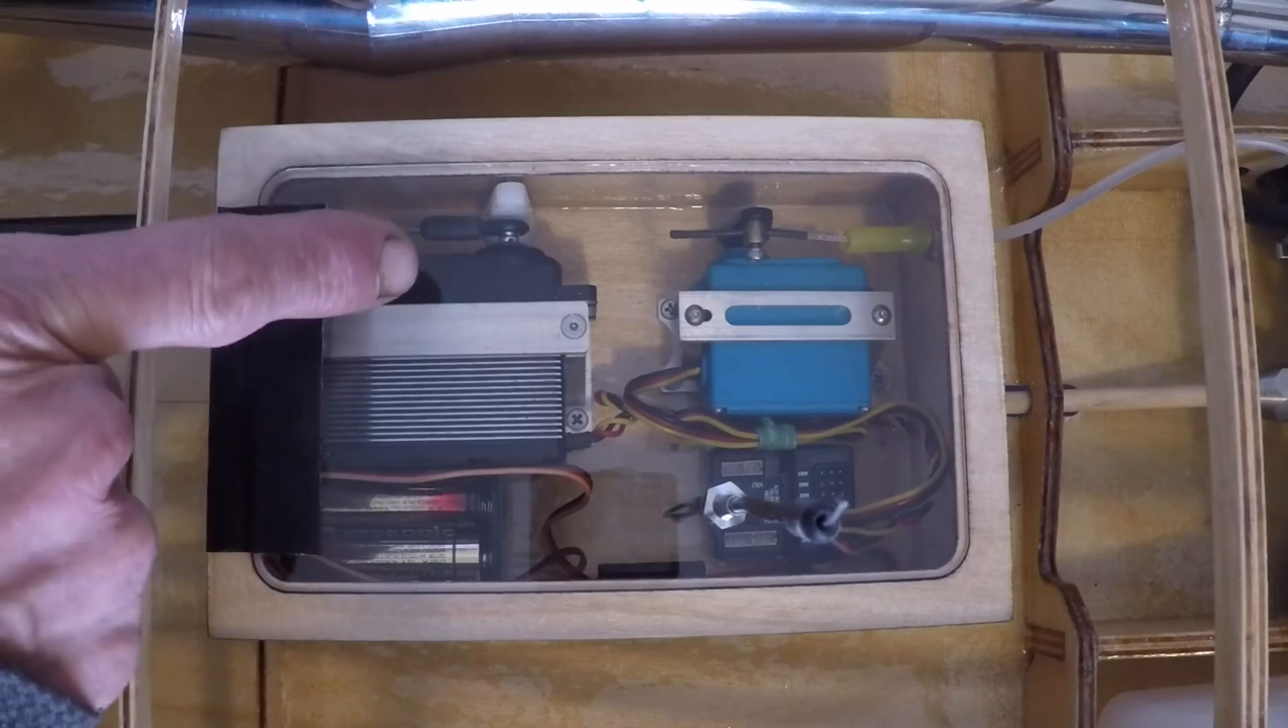I have my steering servo mounted in its large scale aluminum mount on this side where it is supposed to be.